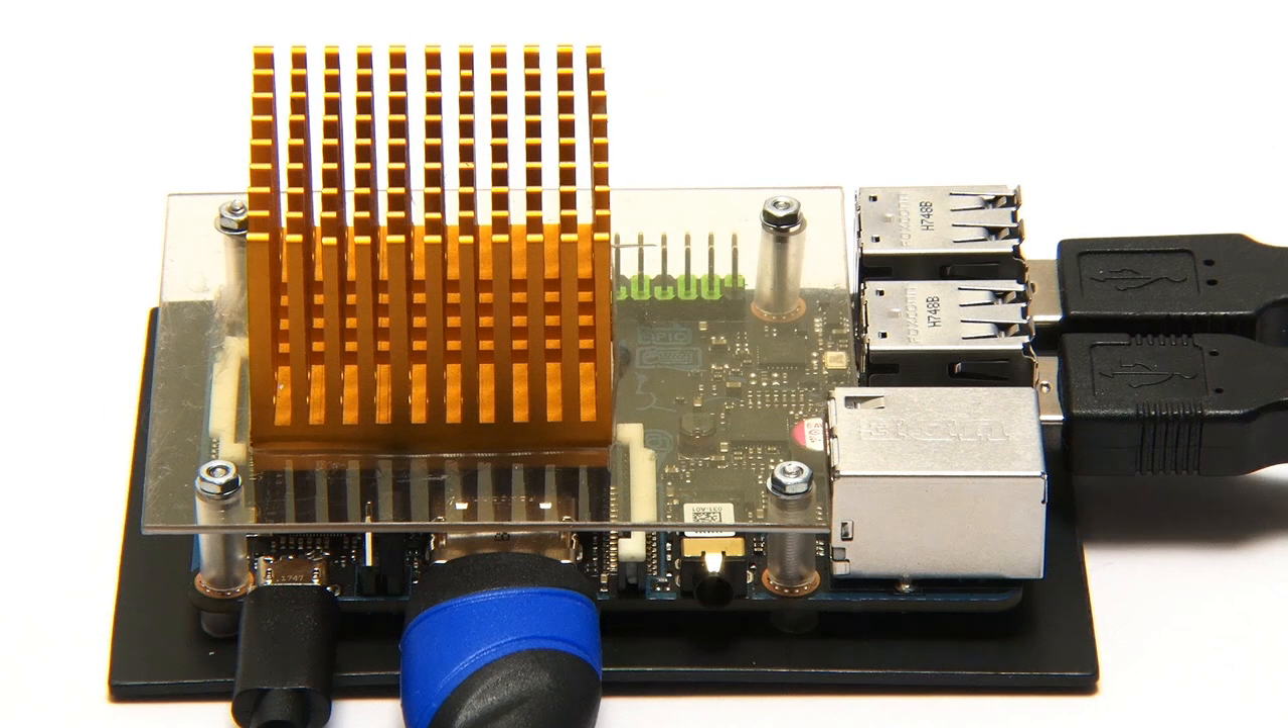We've now got the large heatsink attached to the Tinkerboard.